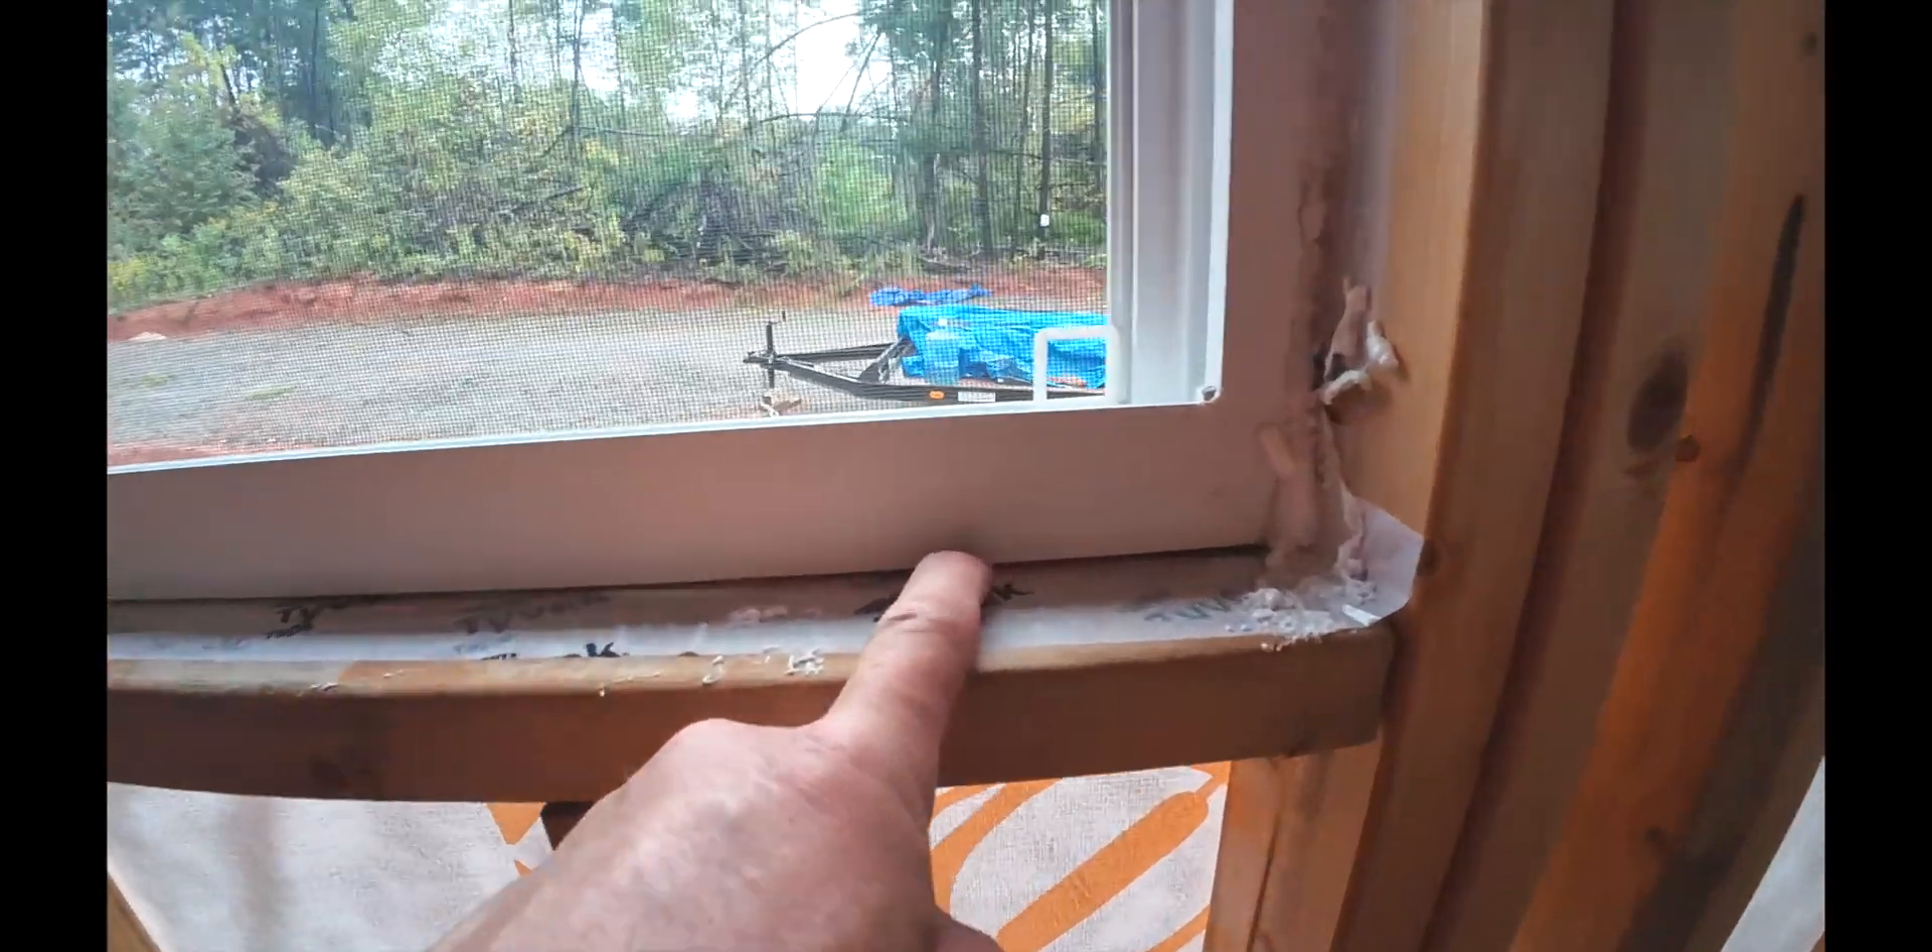So some of these windows, especially on the bottom parts of them, they're pretty close to sitting on the frames. There's just a small gap, which the foam didn't work well for that.